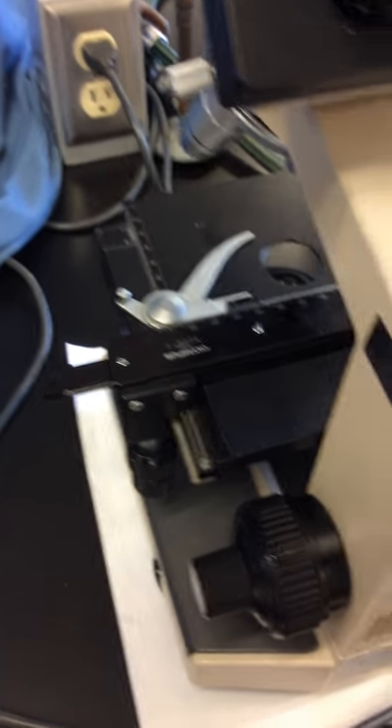So you can see right here, the arm of the mechanical stage is sticking out quite a bit beyond the stage.